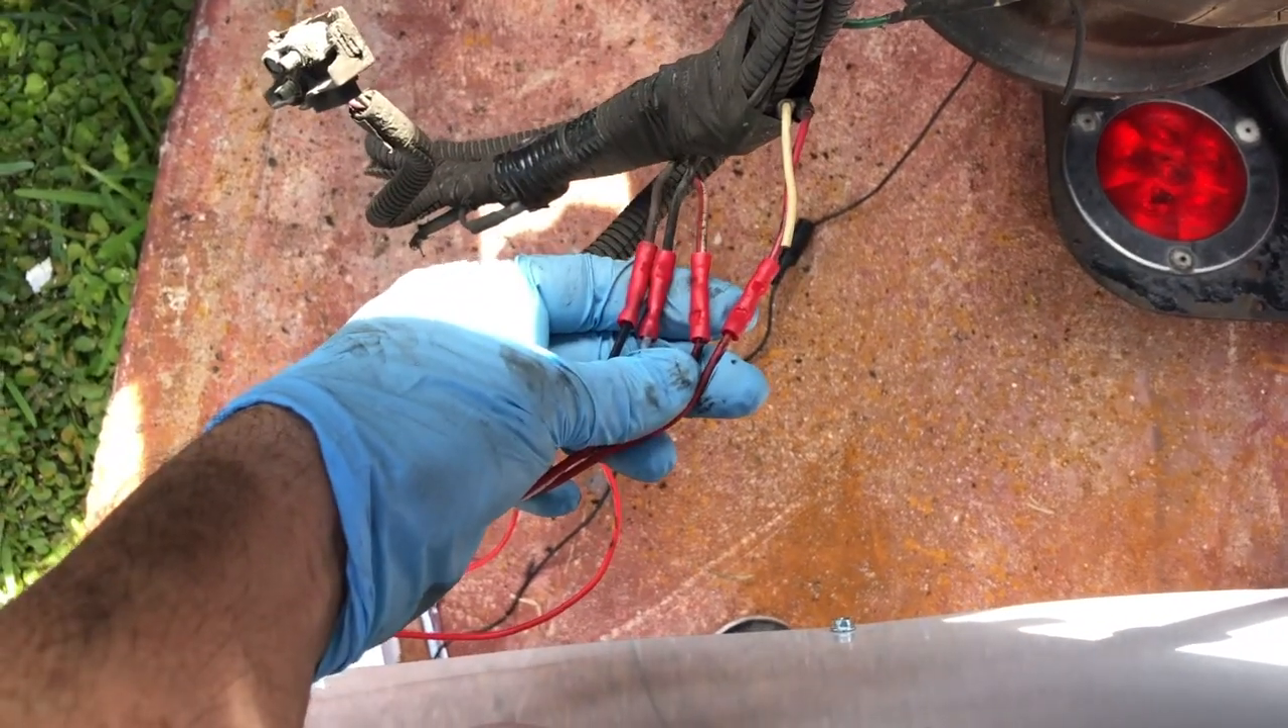So you can see it's all working and I haven't put tape or anything on the wires because I wanted to show you two reds one left one right.